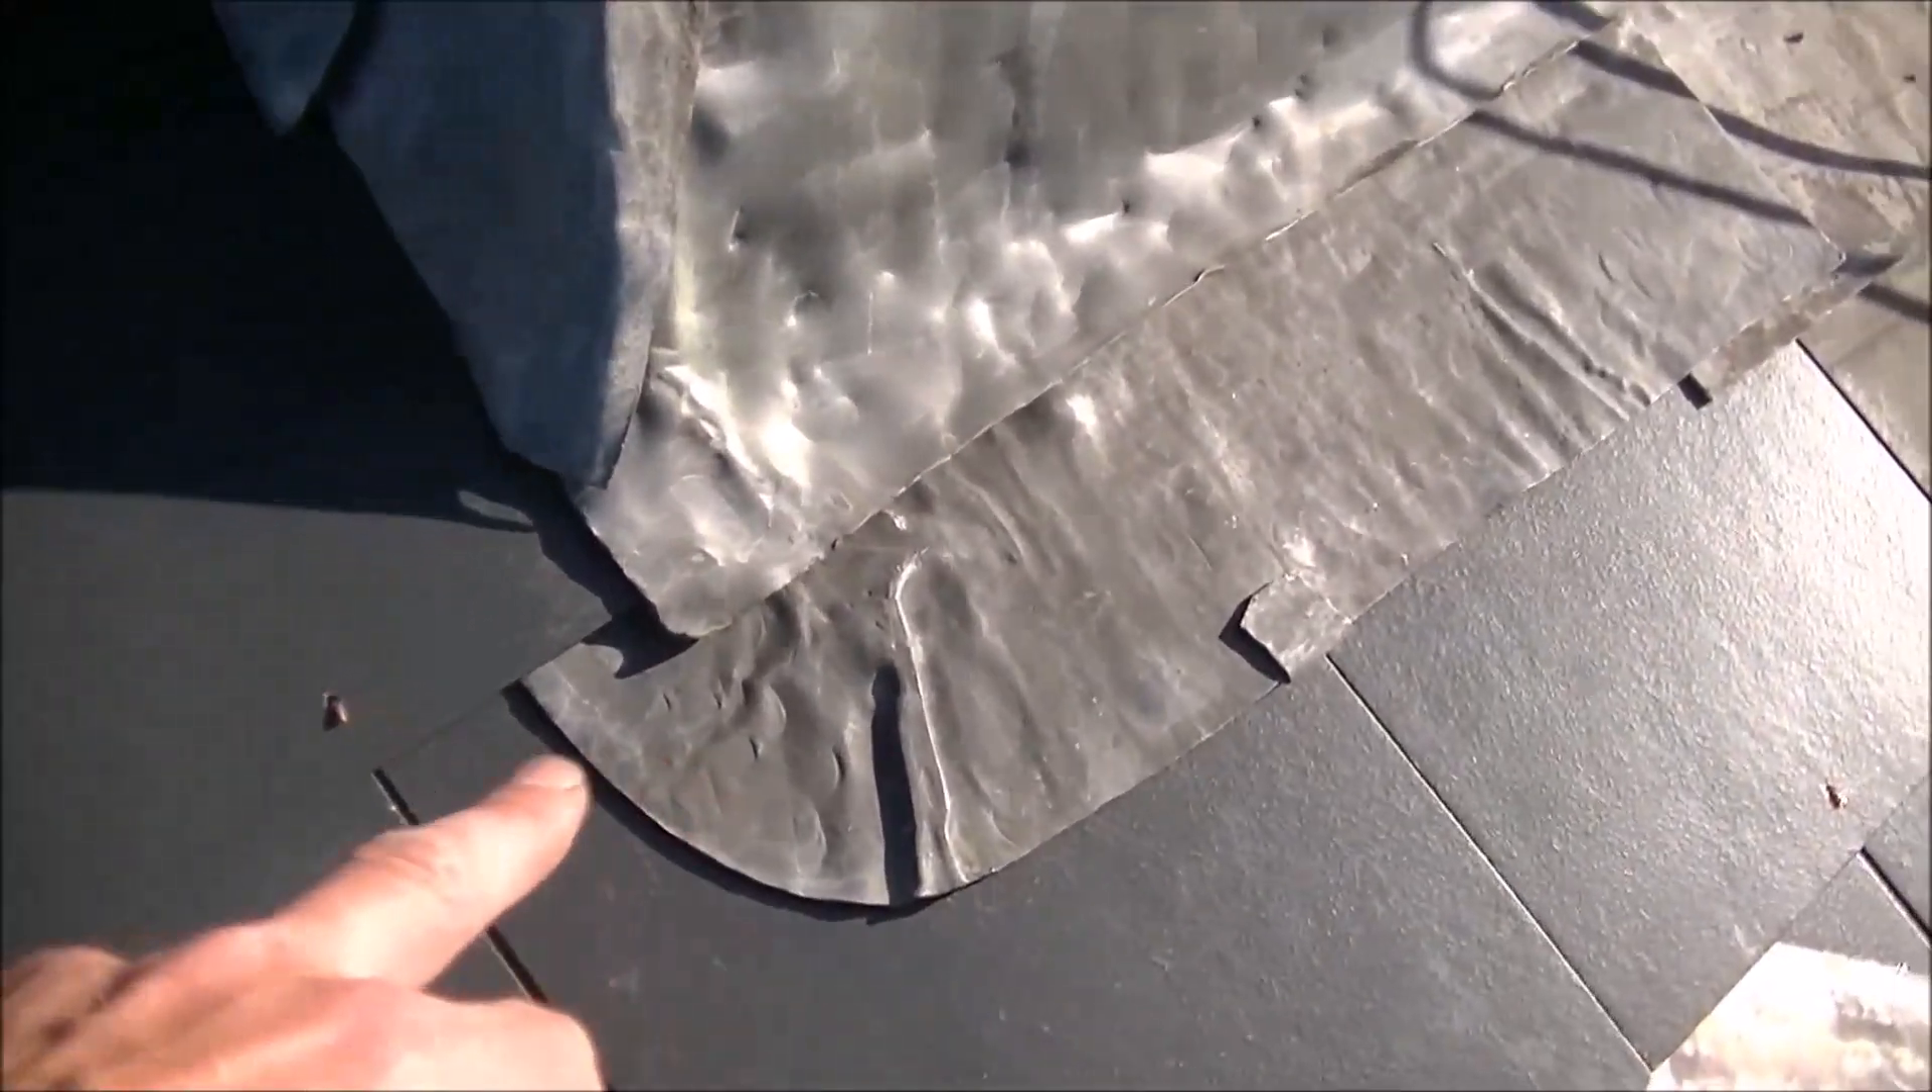I've put the final old bit of lead back over the top.